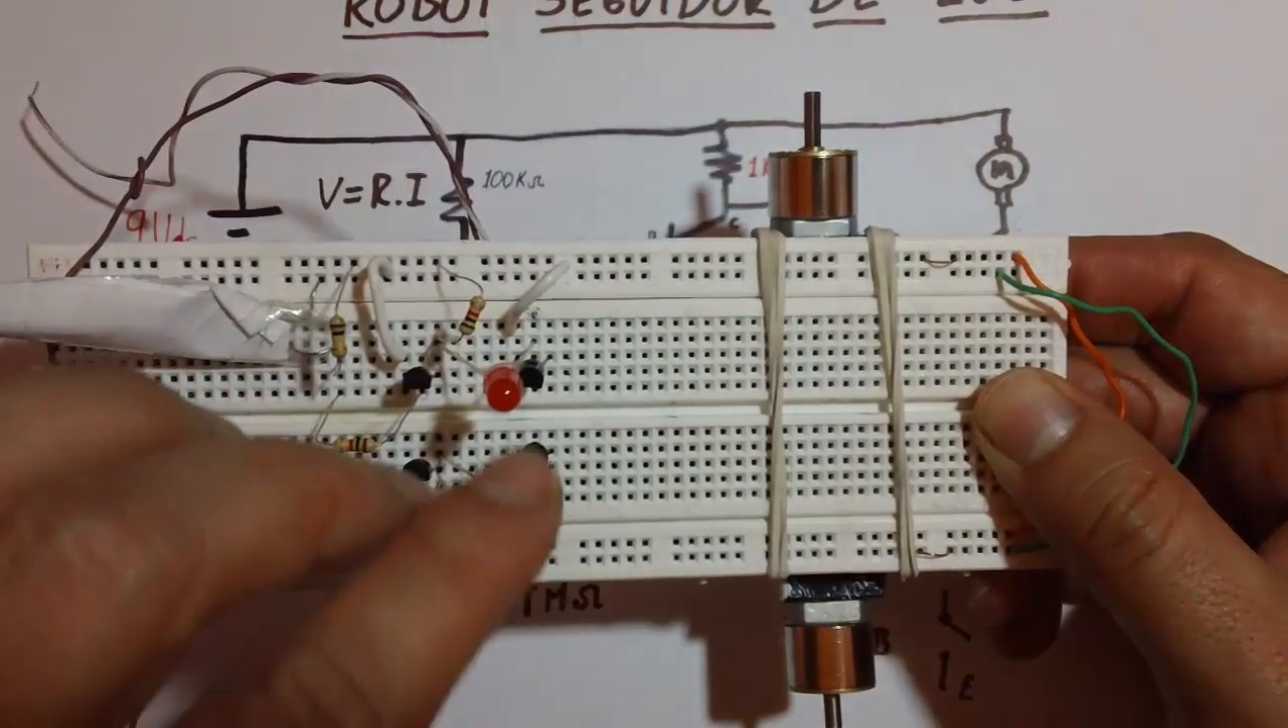Y ya me quedan instalados los motores.